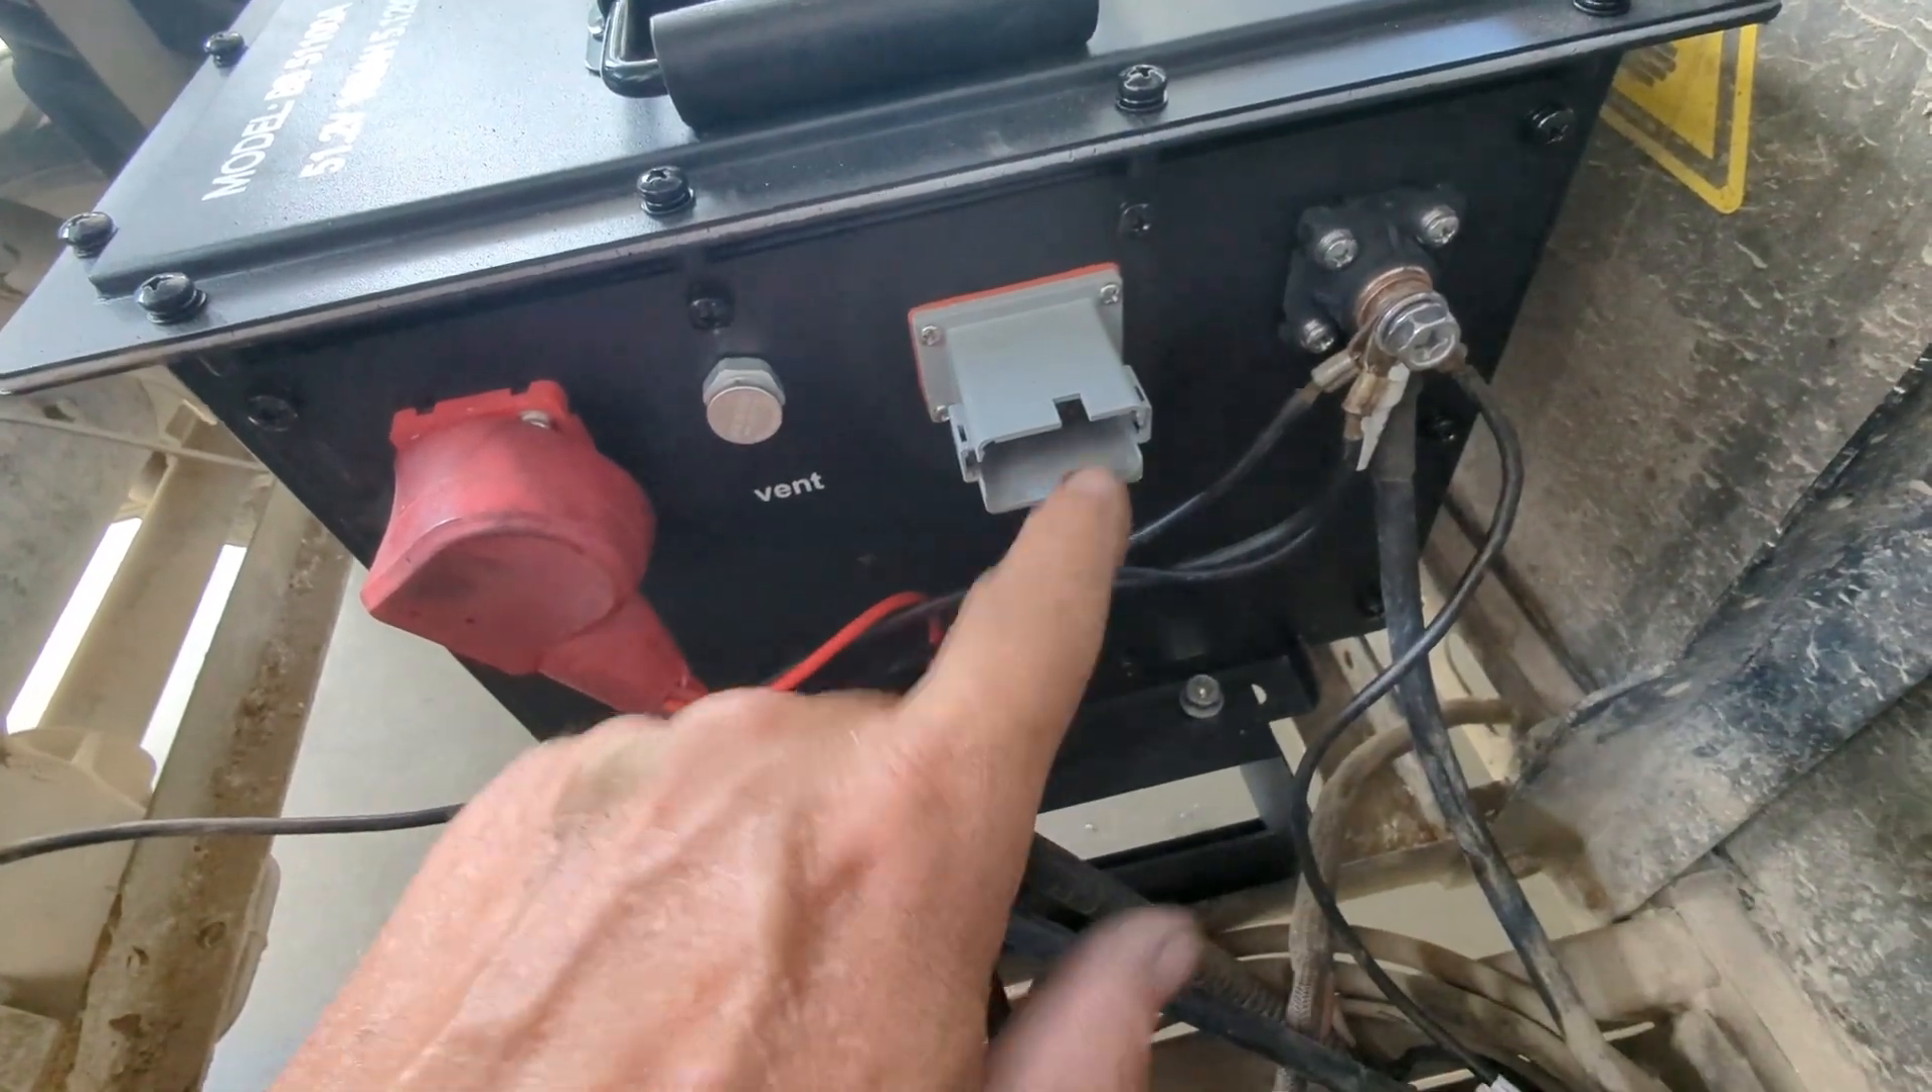I still don't have the harness connected.